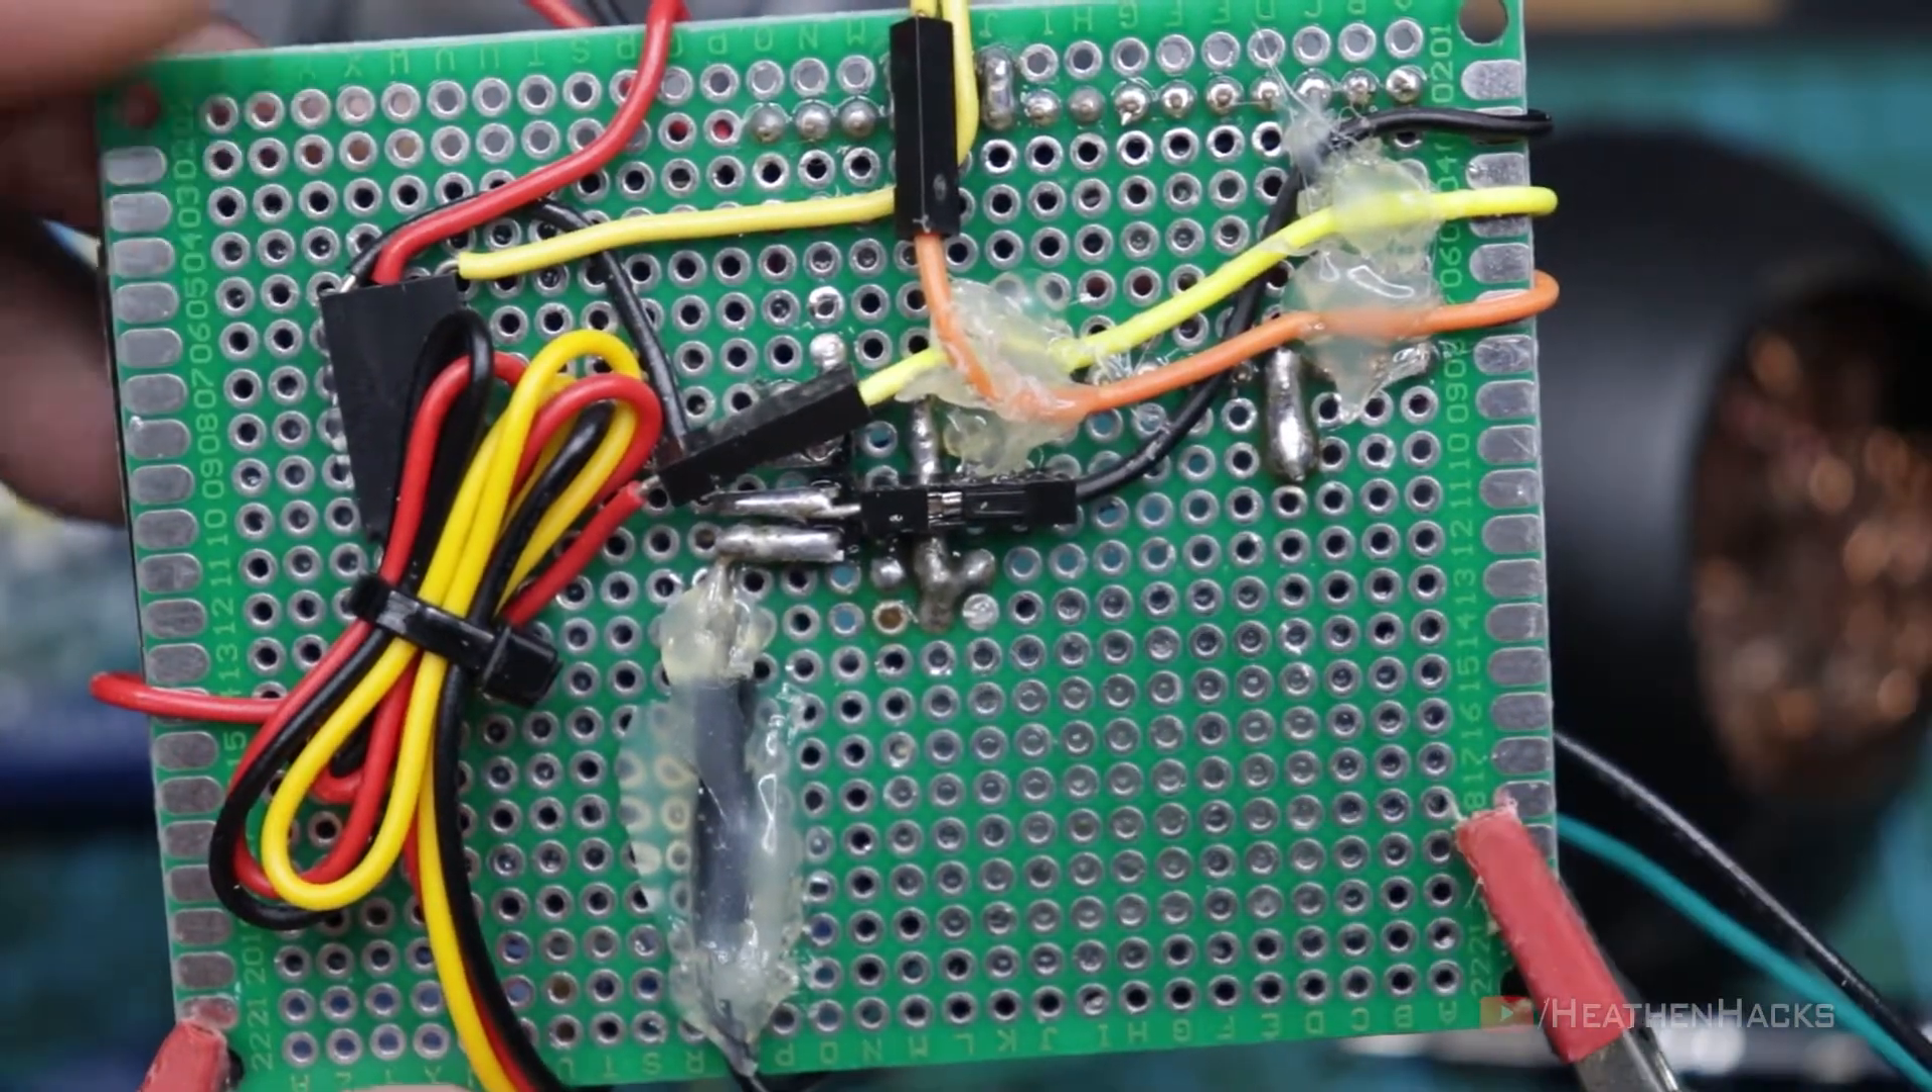I have also secured the jumper cables to the board using hot glue because it would be a pain to reconnect them if they have been disconnected and the board is already placed inside the enclosure.